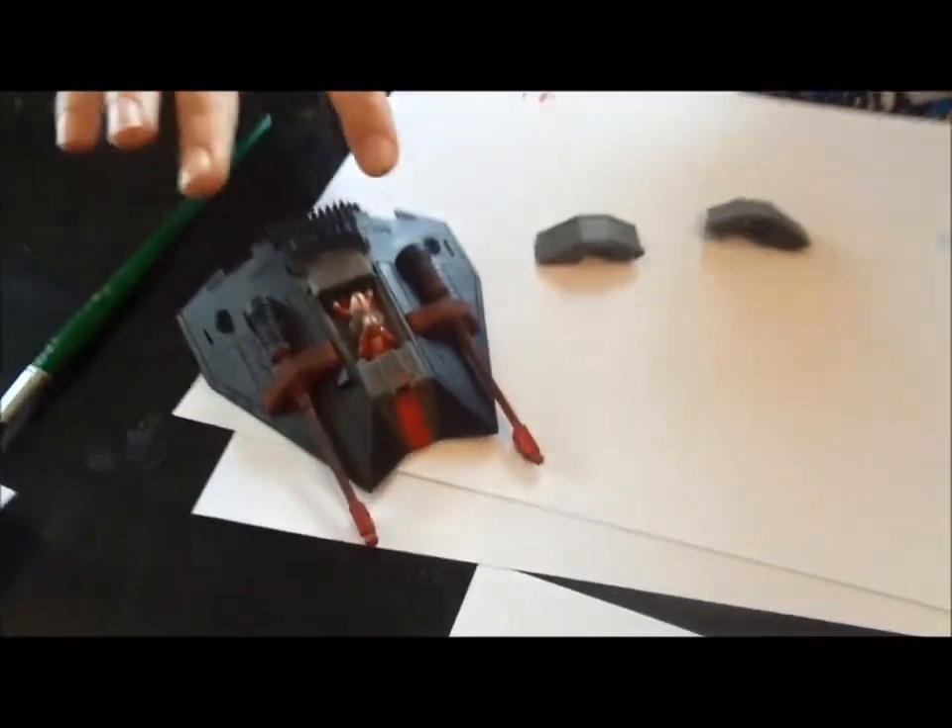Okay, so we've put the guns on the snow speeder now and it looks really good I have to say.